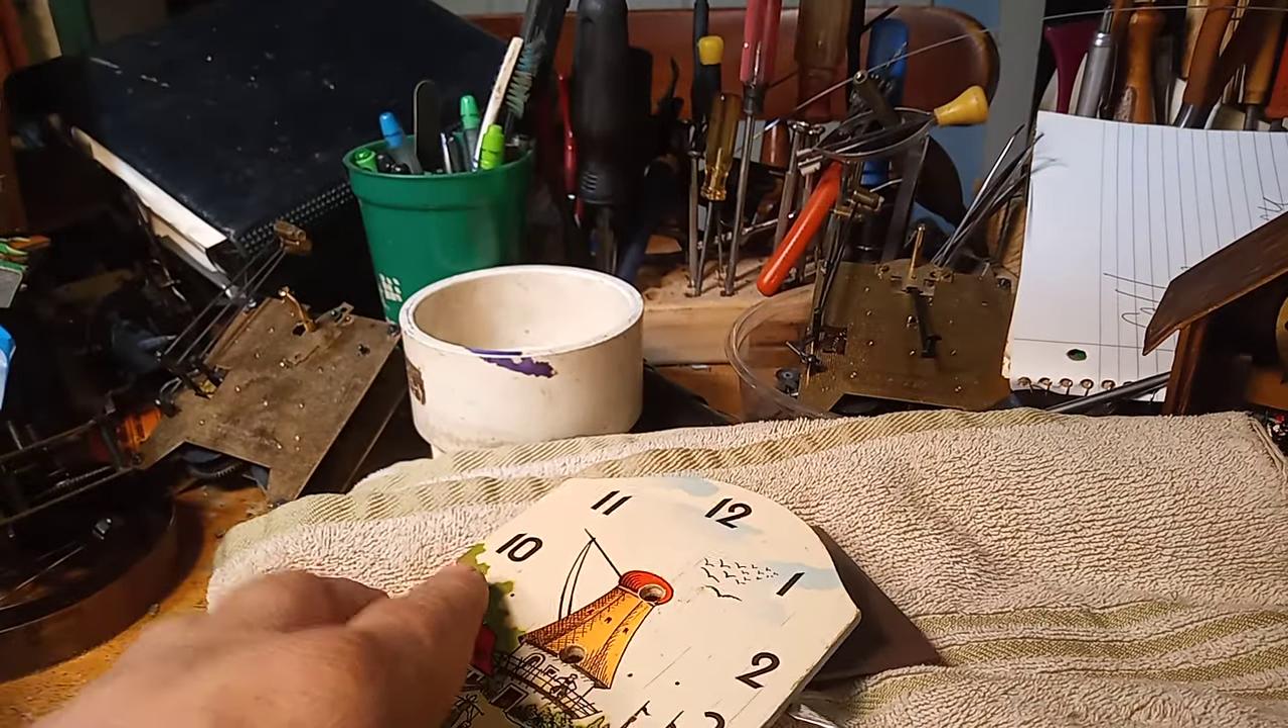Here I have the dial face off.